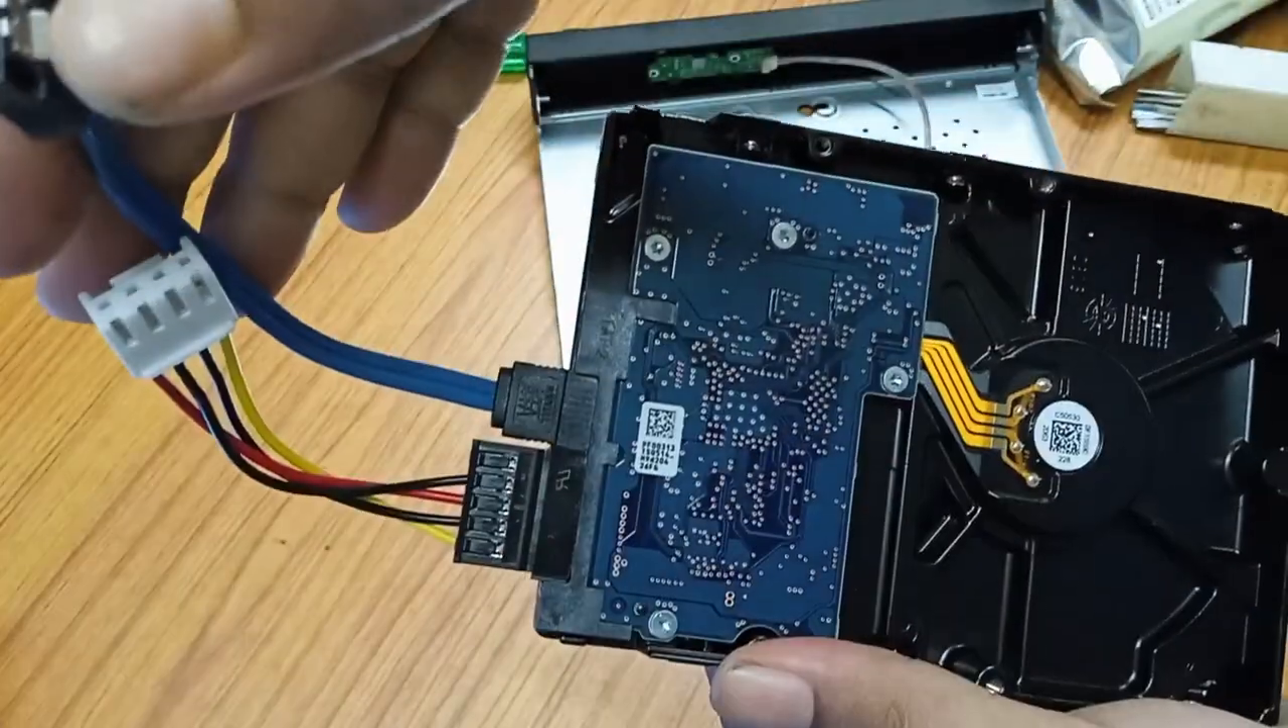So, power cable and data cable connection is complete.